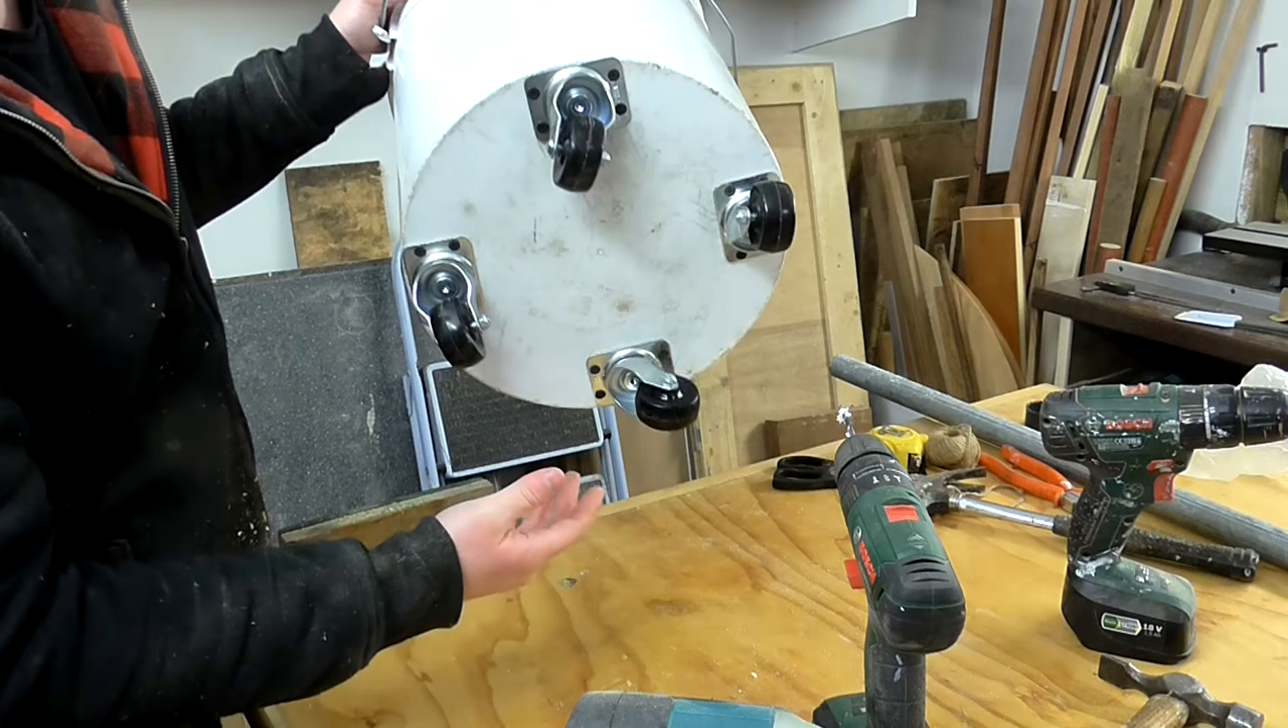That's all four casters added now.